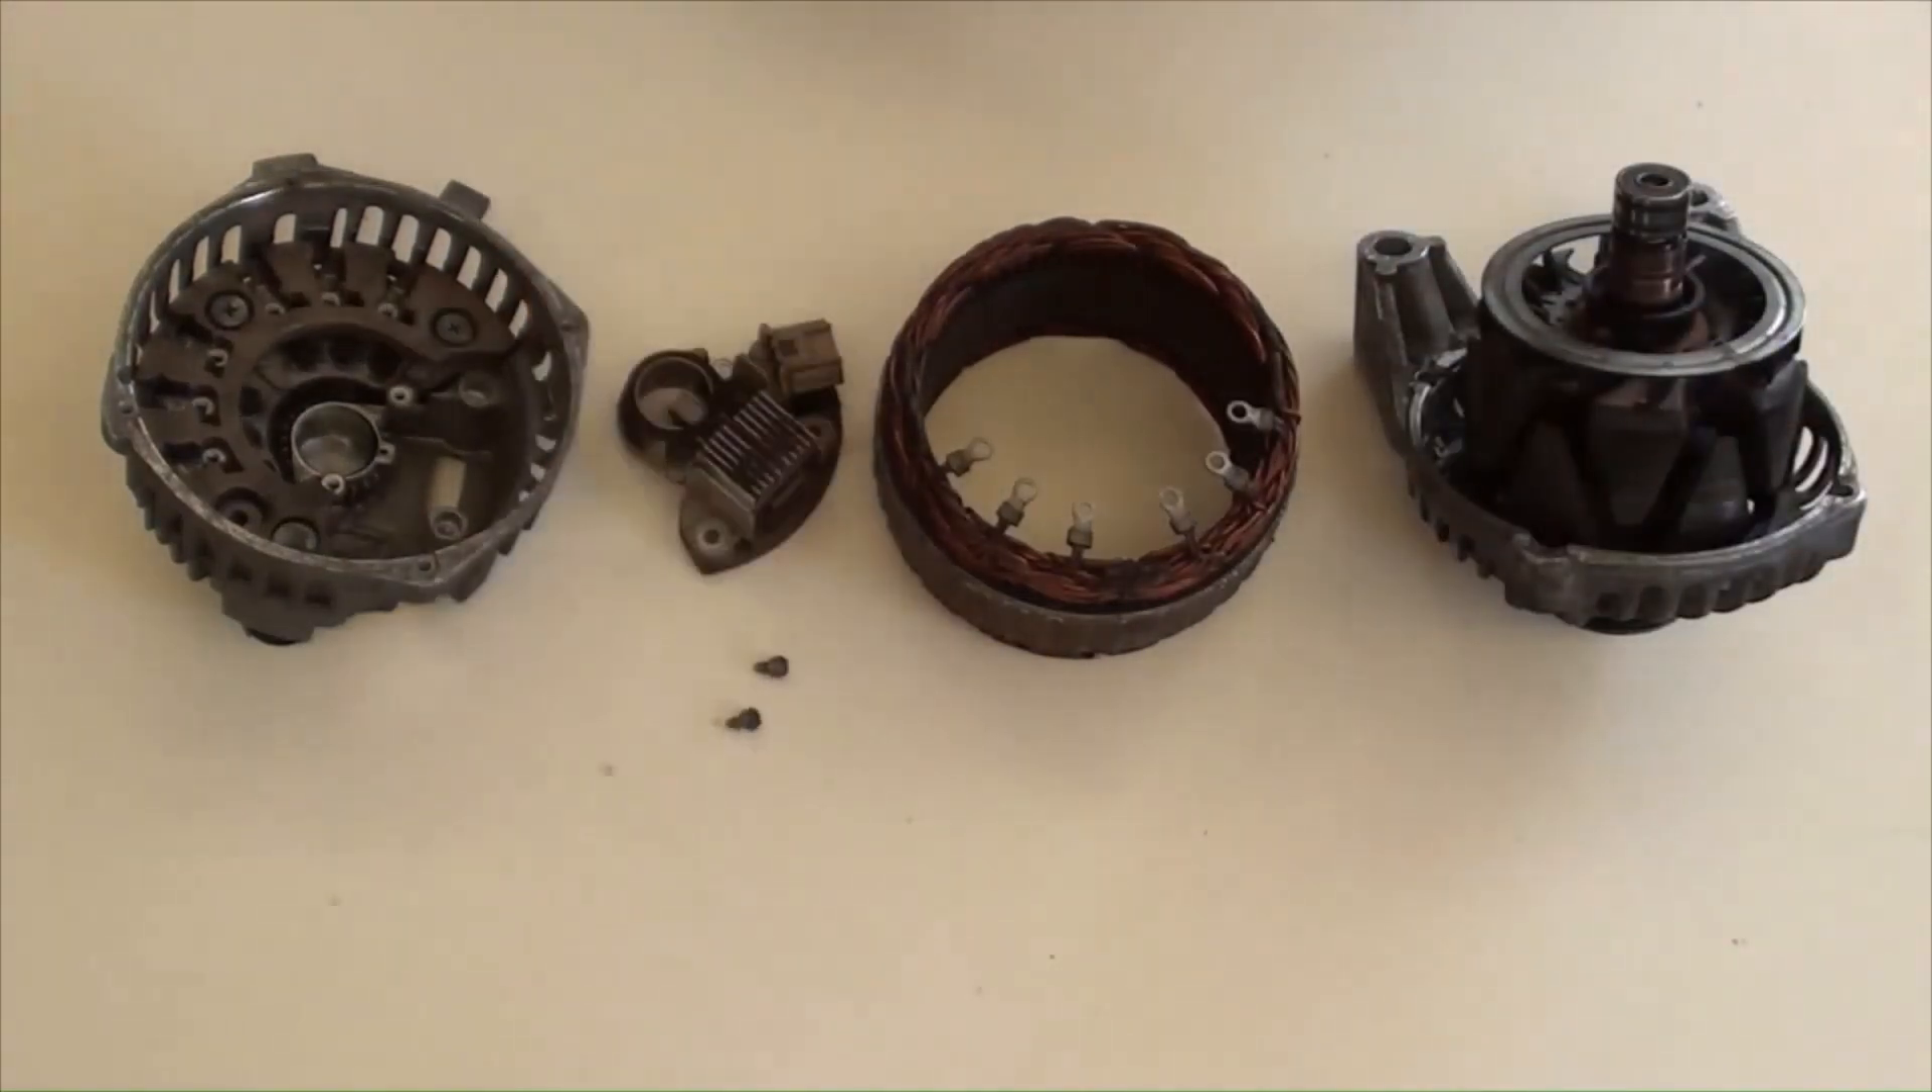Diodes rectifier with case, regulator, stator, and rotor's assembly have been separated for testing.